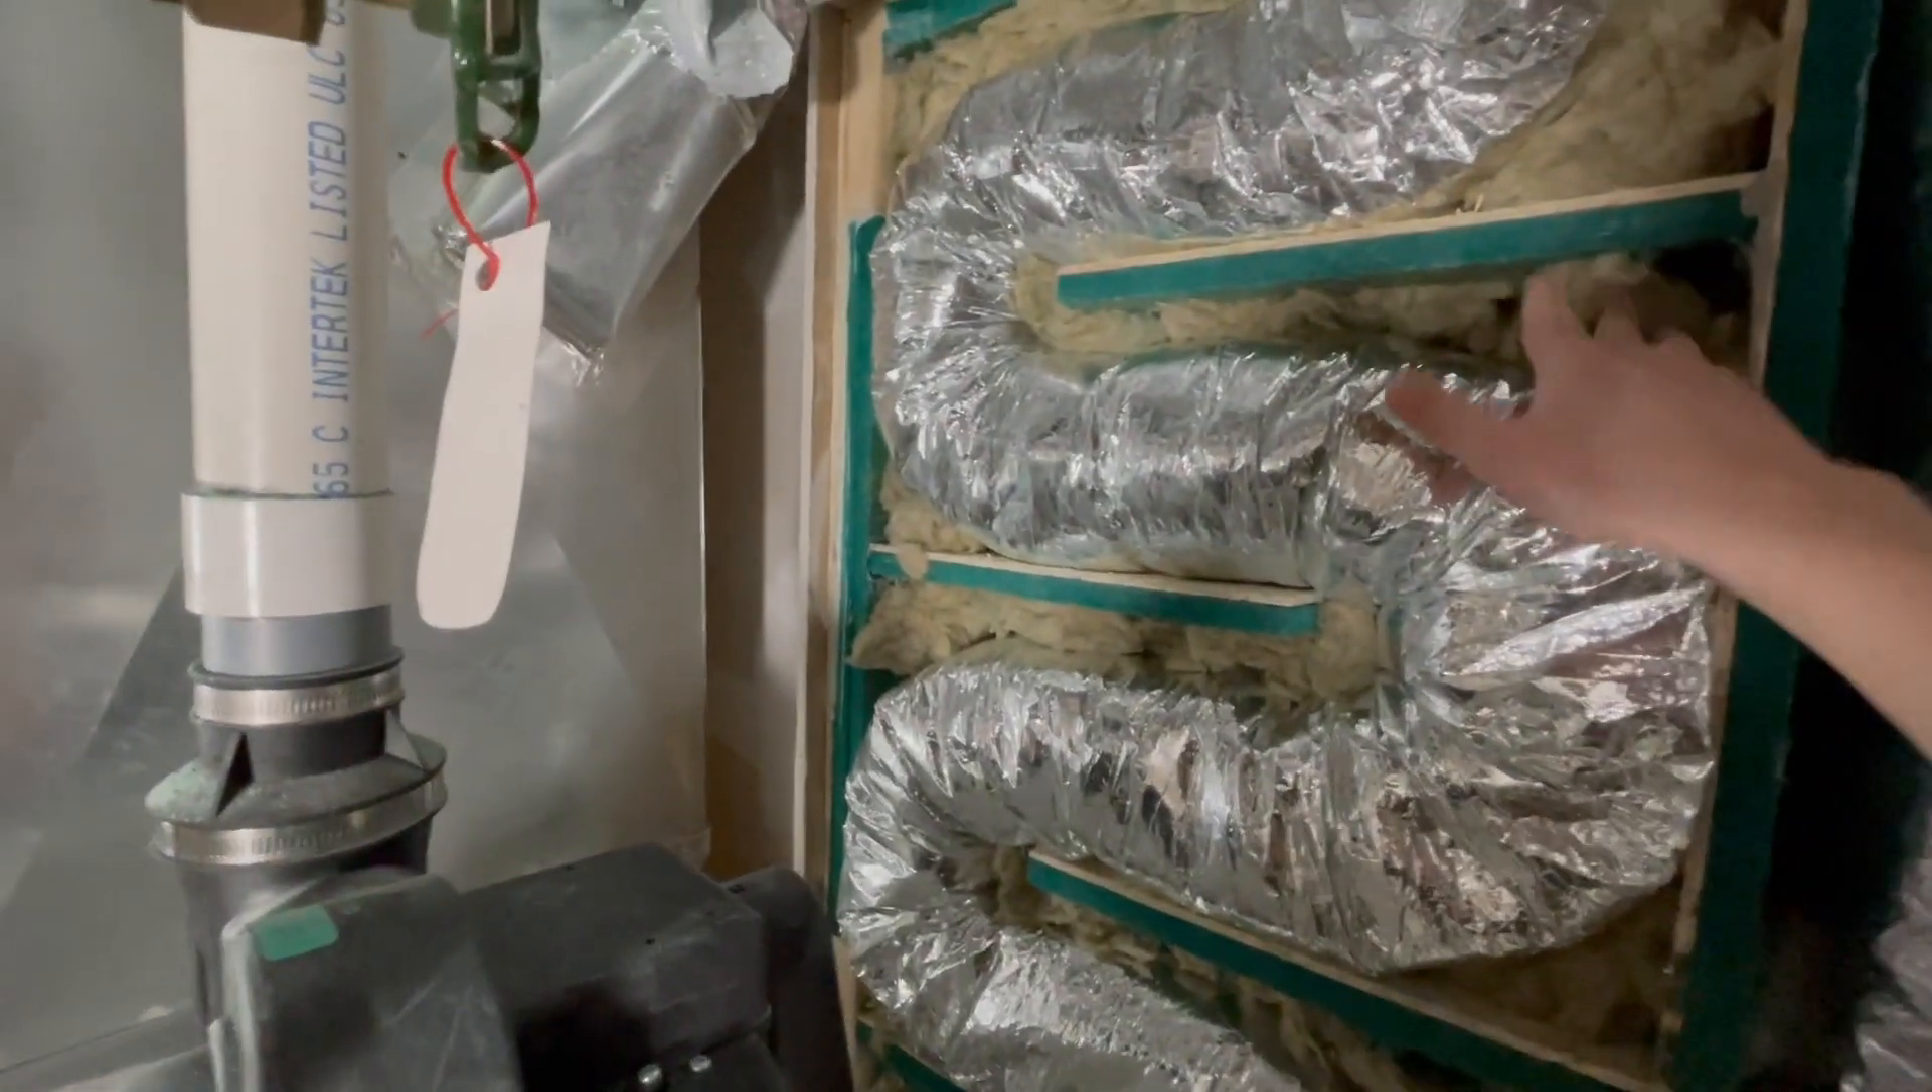Still need to add the fans and then to cover this all off.